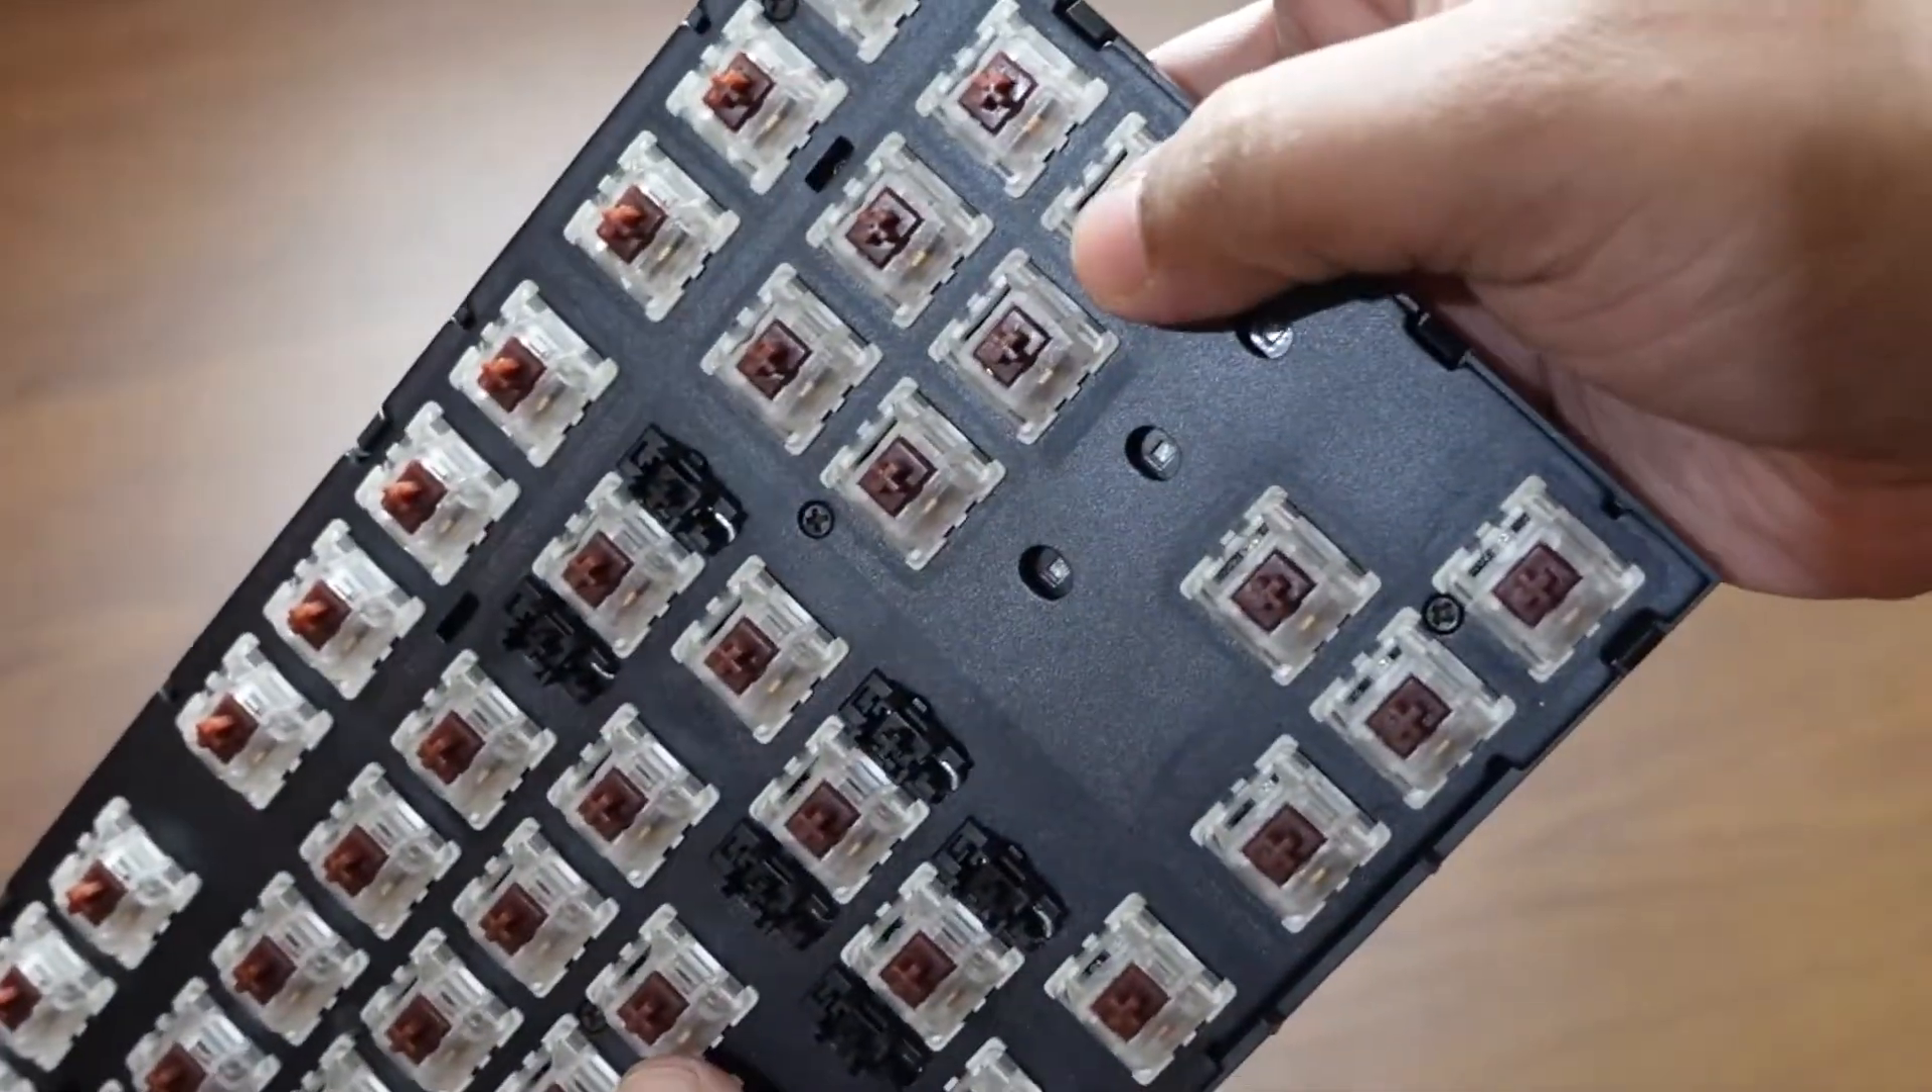I have opened all of the keycaps you can see it here and only the switches are here.